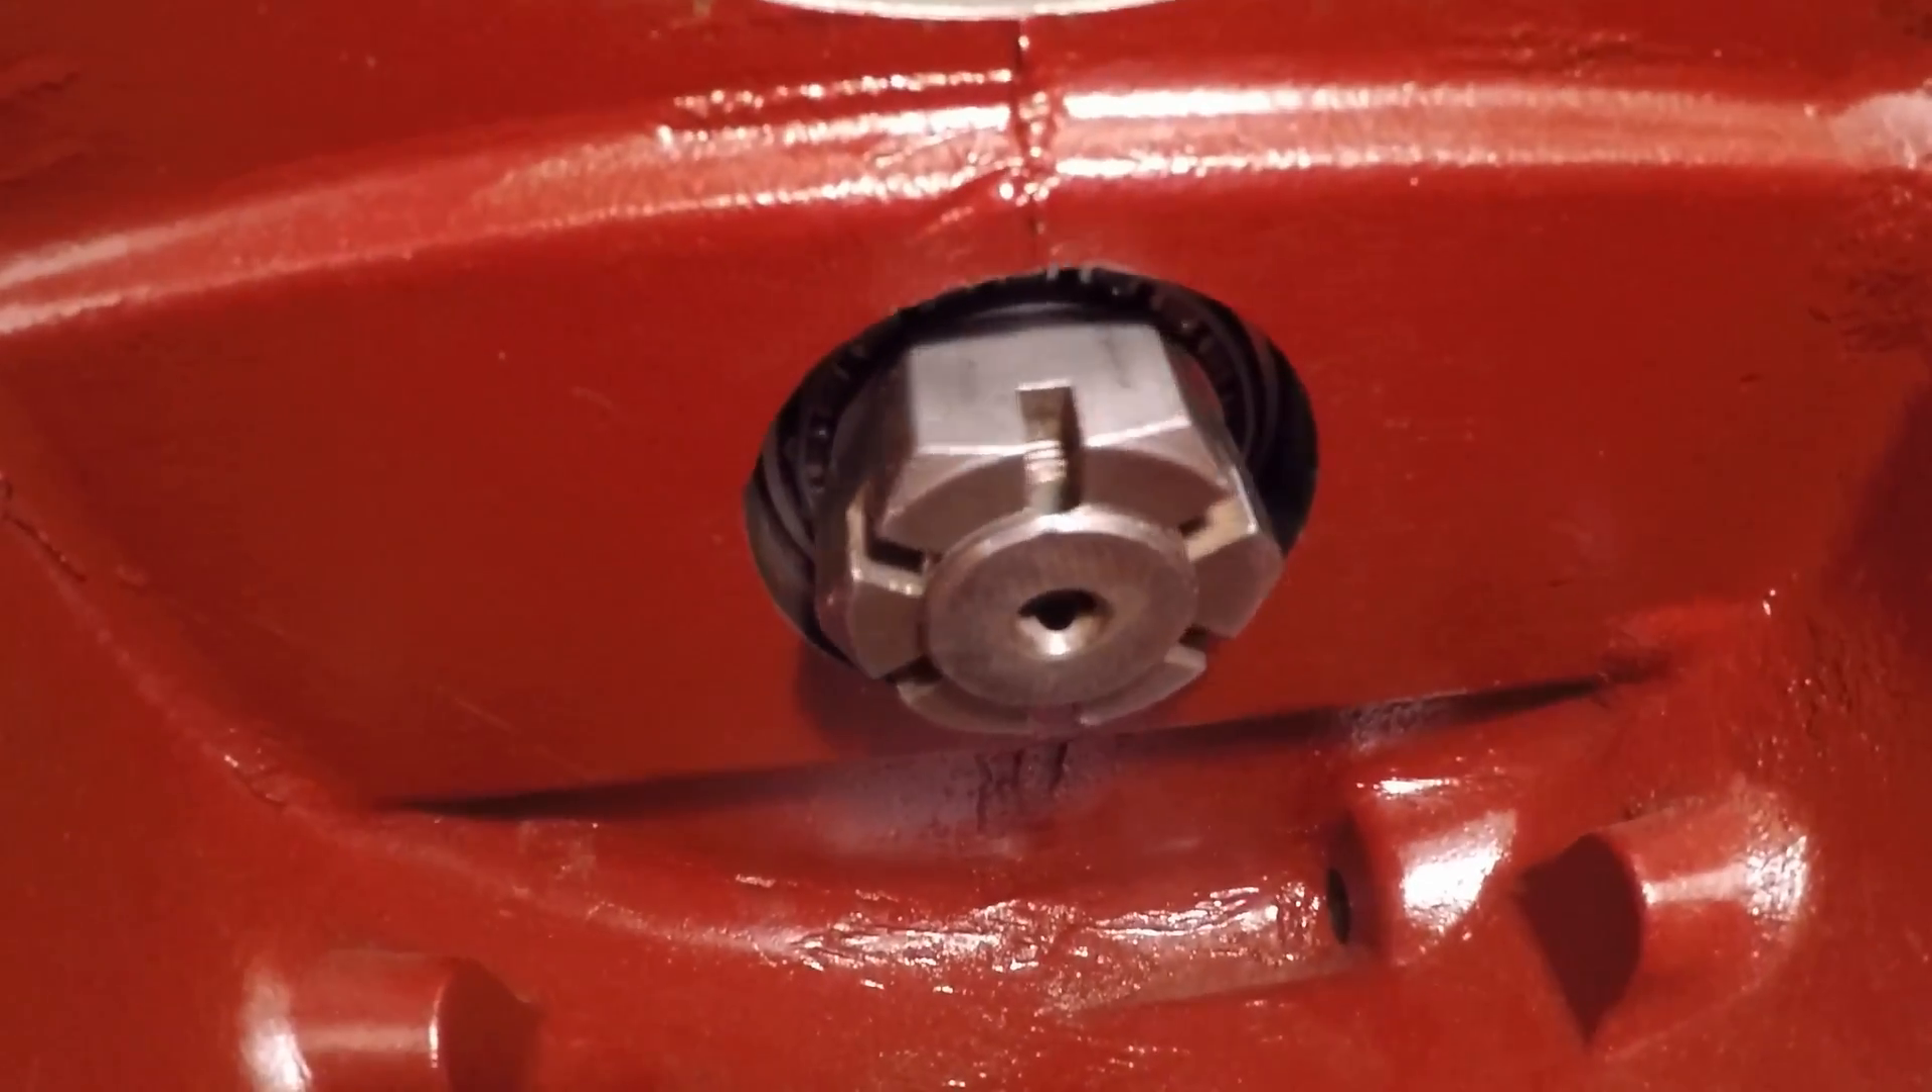So I'm going to leave that cotter pin out of there for now just in case.